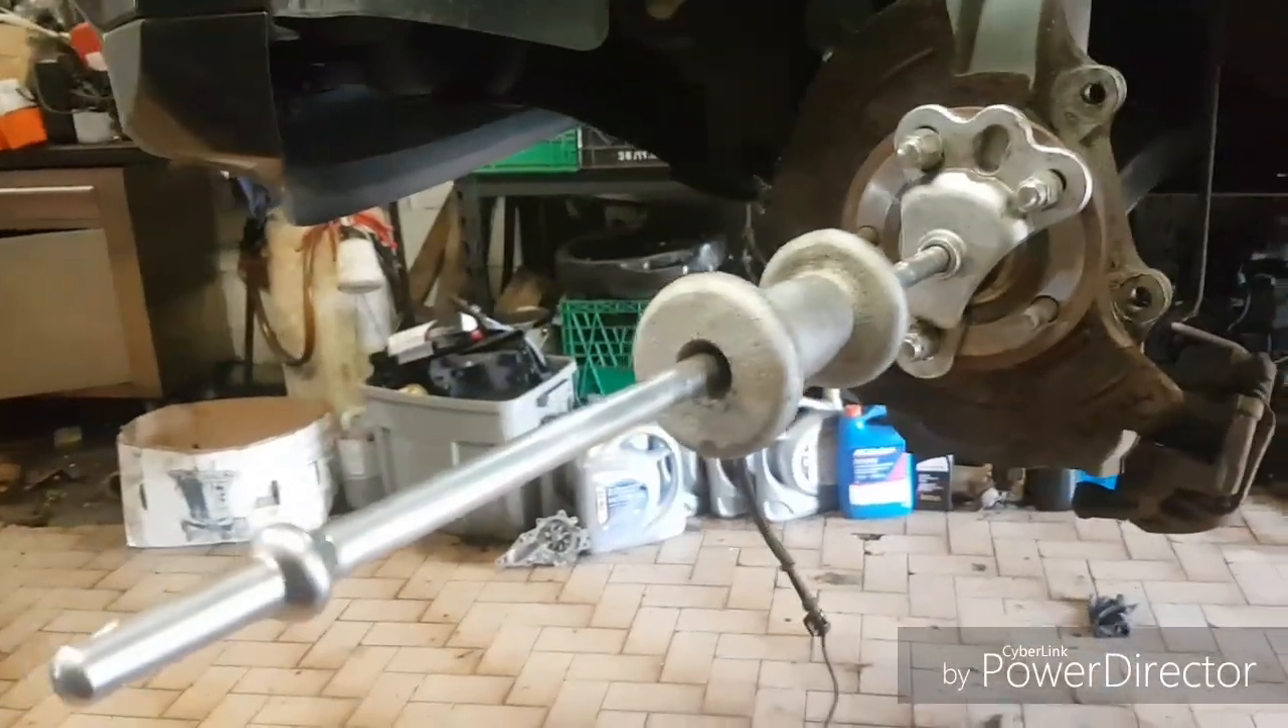We got our slide hammer mounted with the hub adapter.